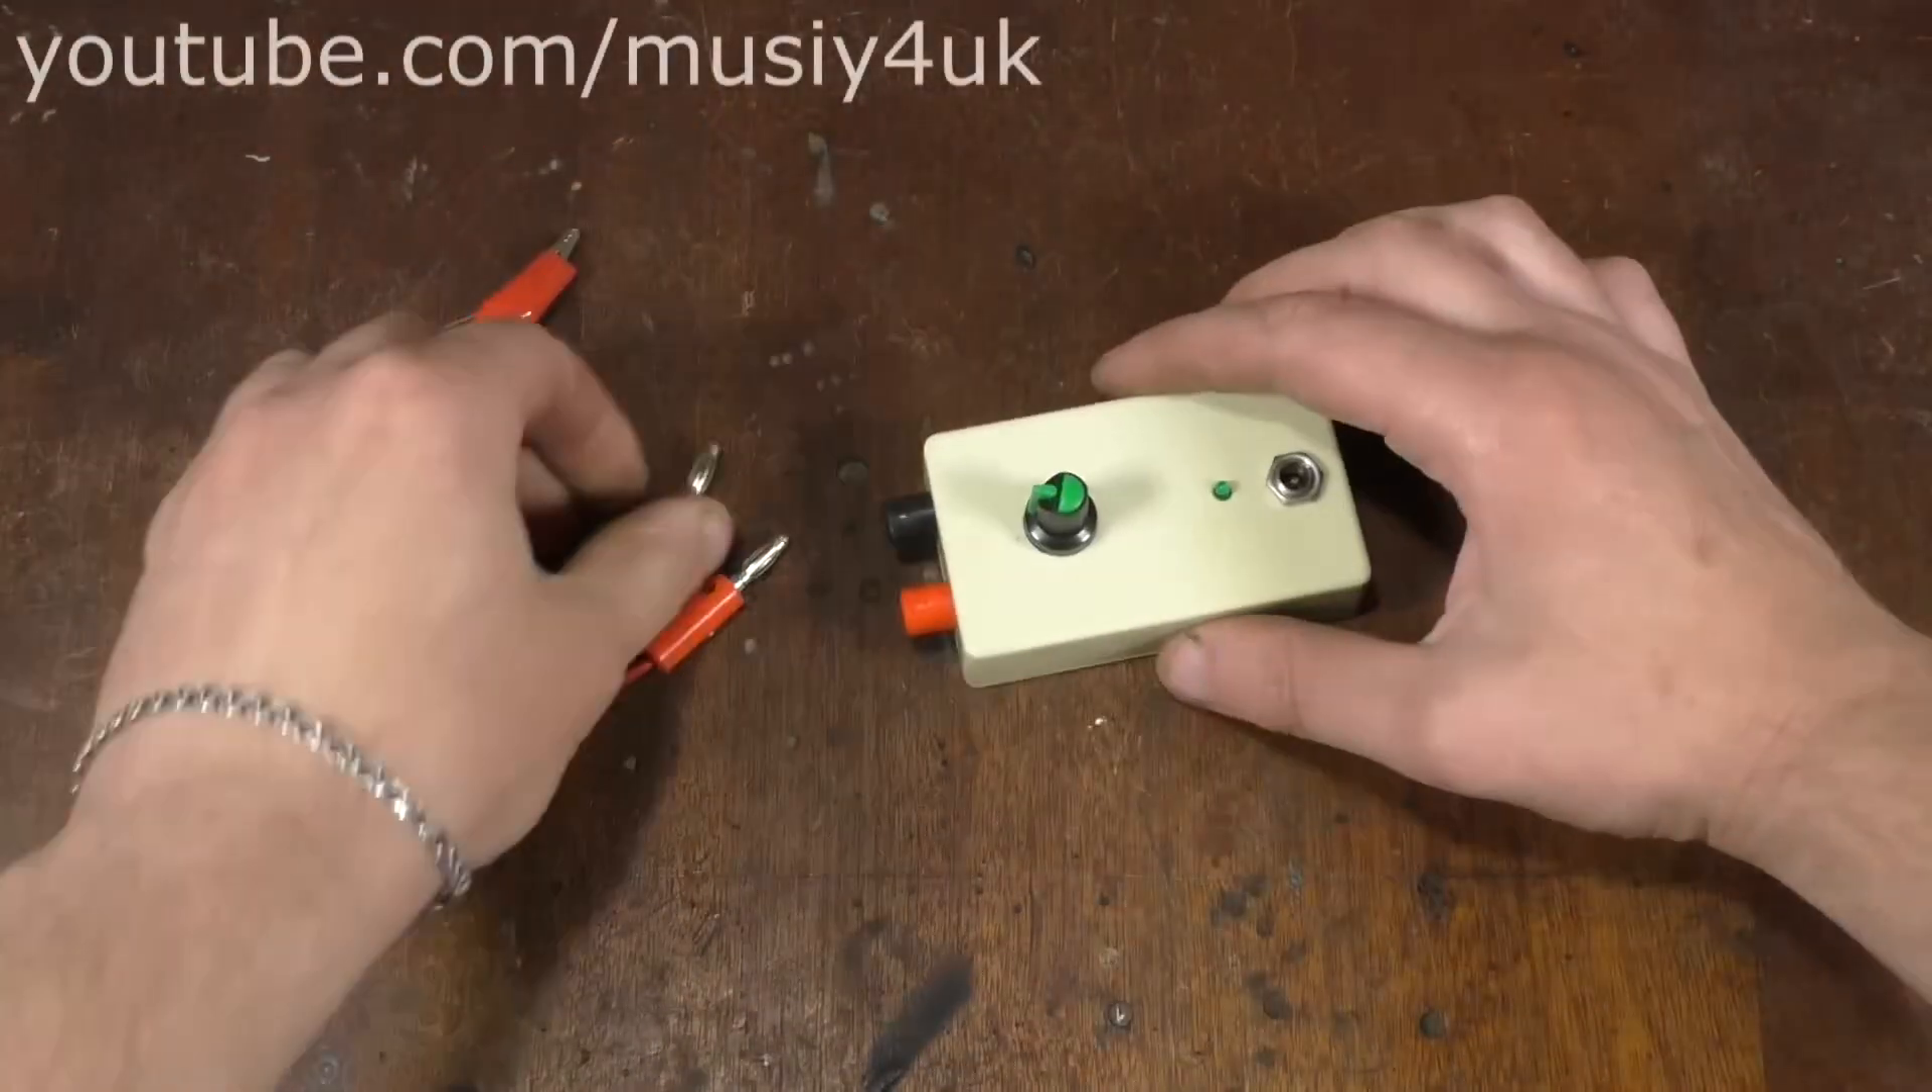We put the knob on the variable resistor and the do -it-yourself project is finished.